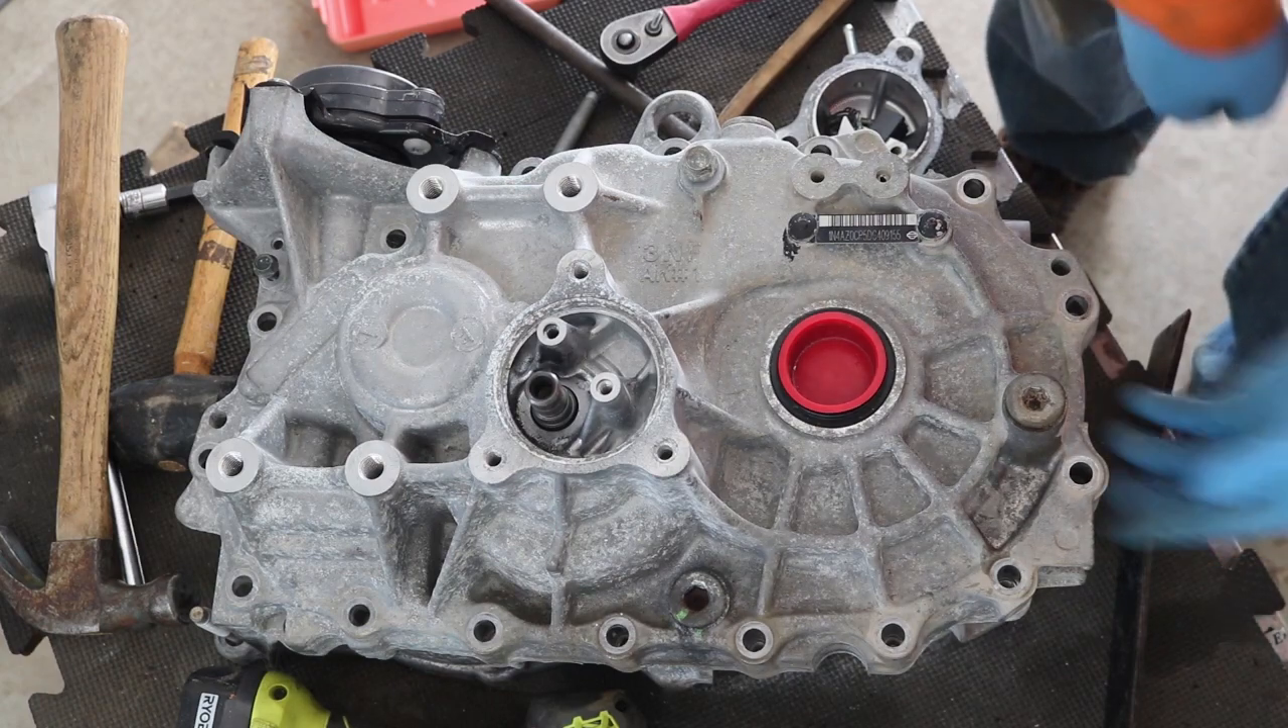Now, as far as I can tell, all of the bolts have been pulled out, but it looks like there's a gasketed seal all the way around.